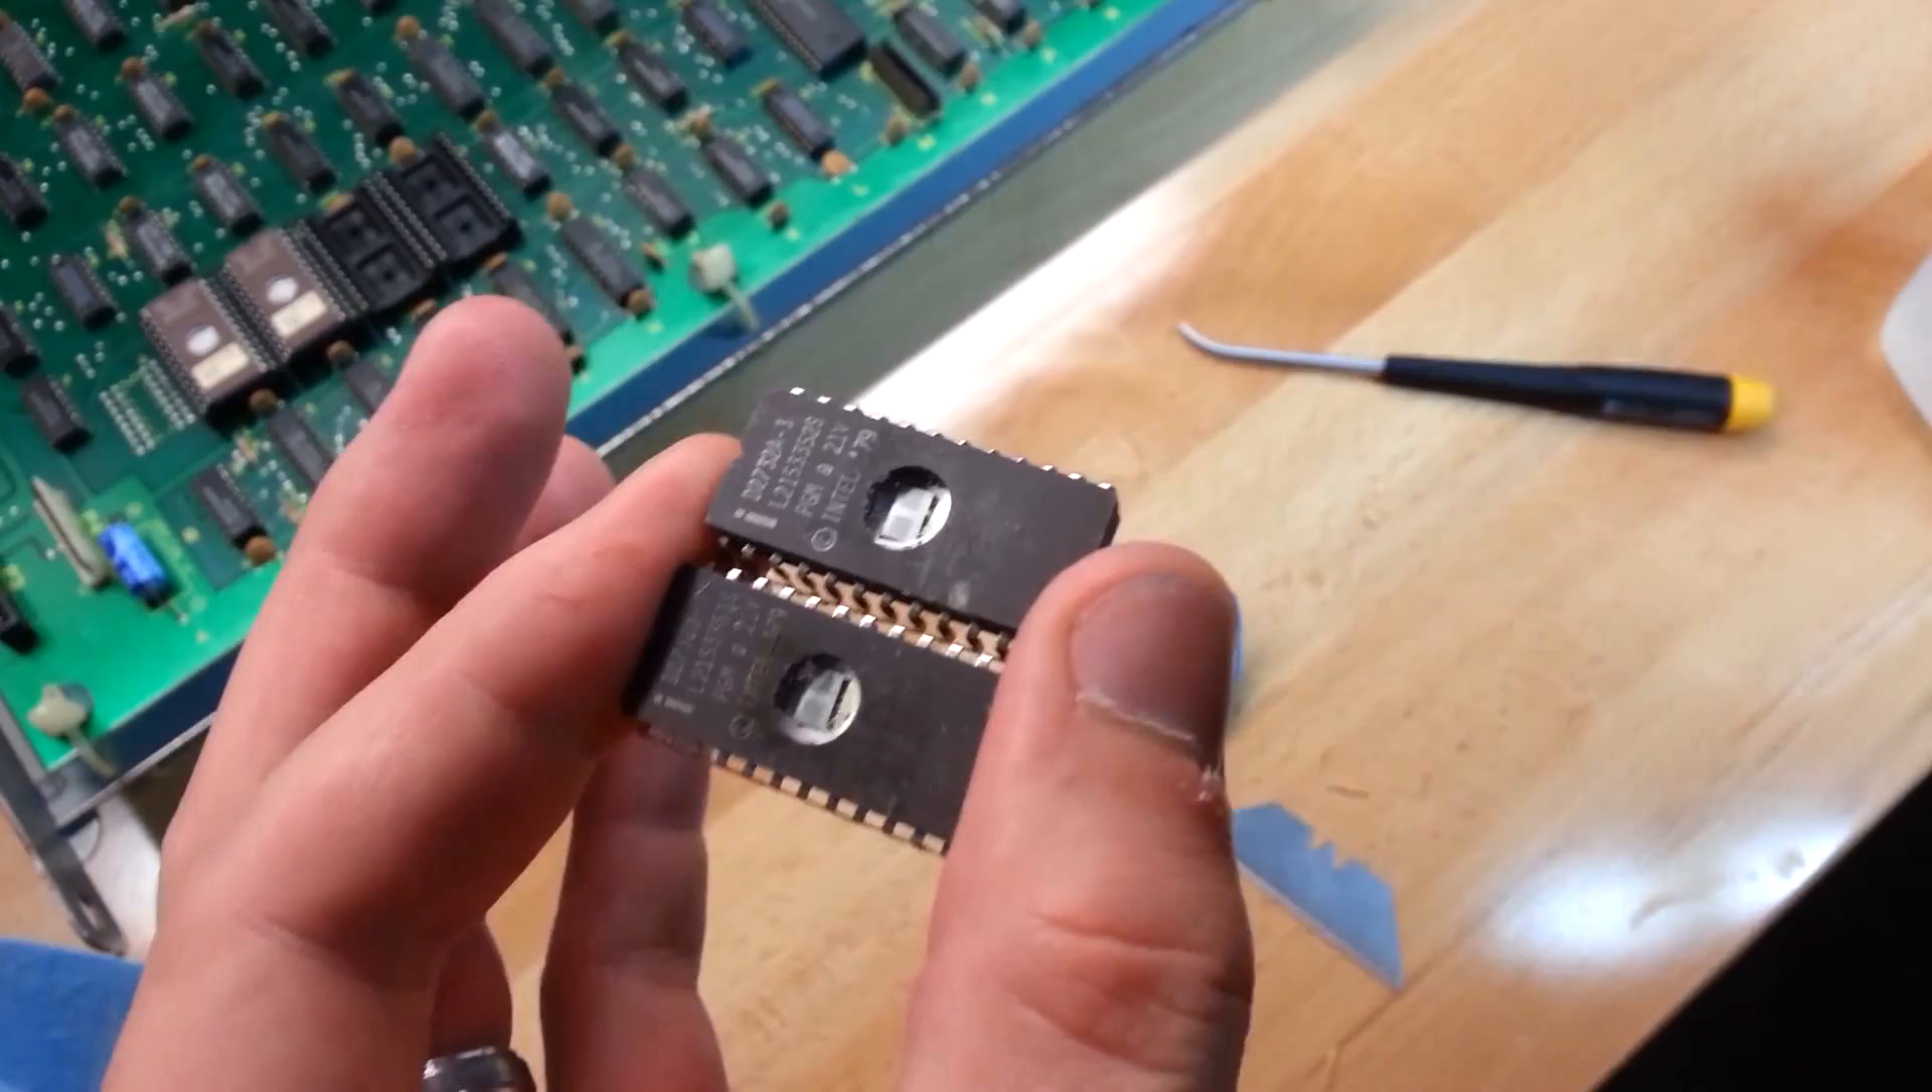Alright, so the windows are exposed.